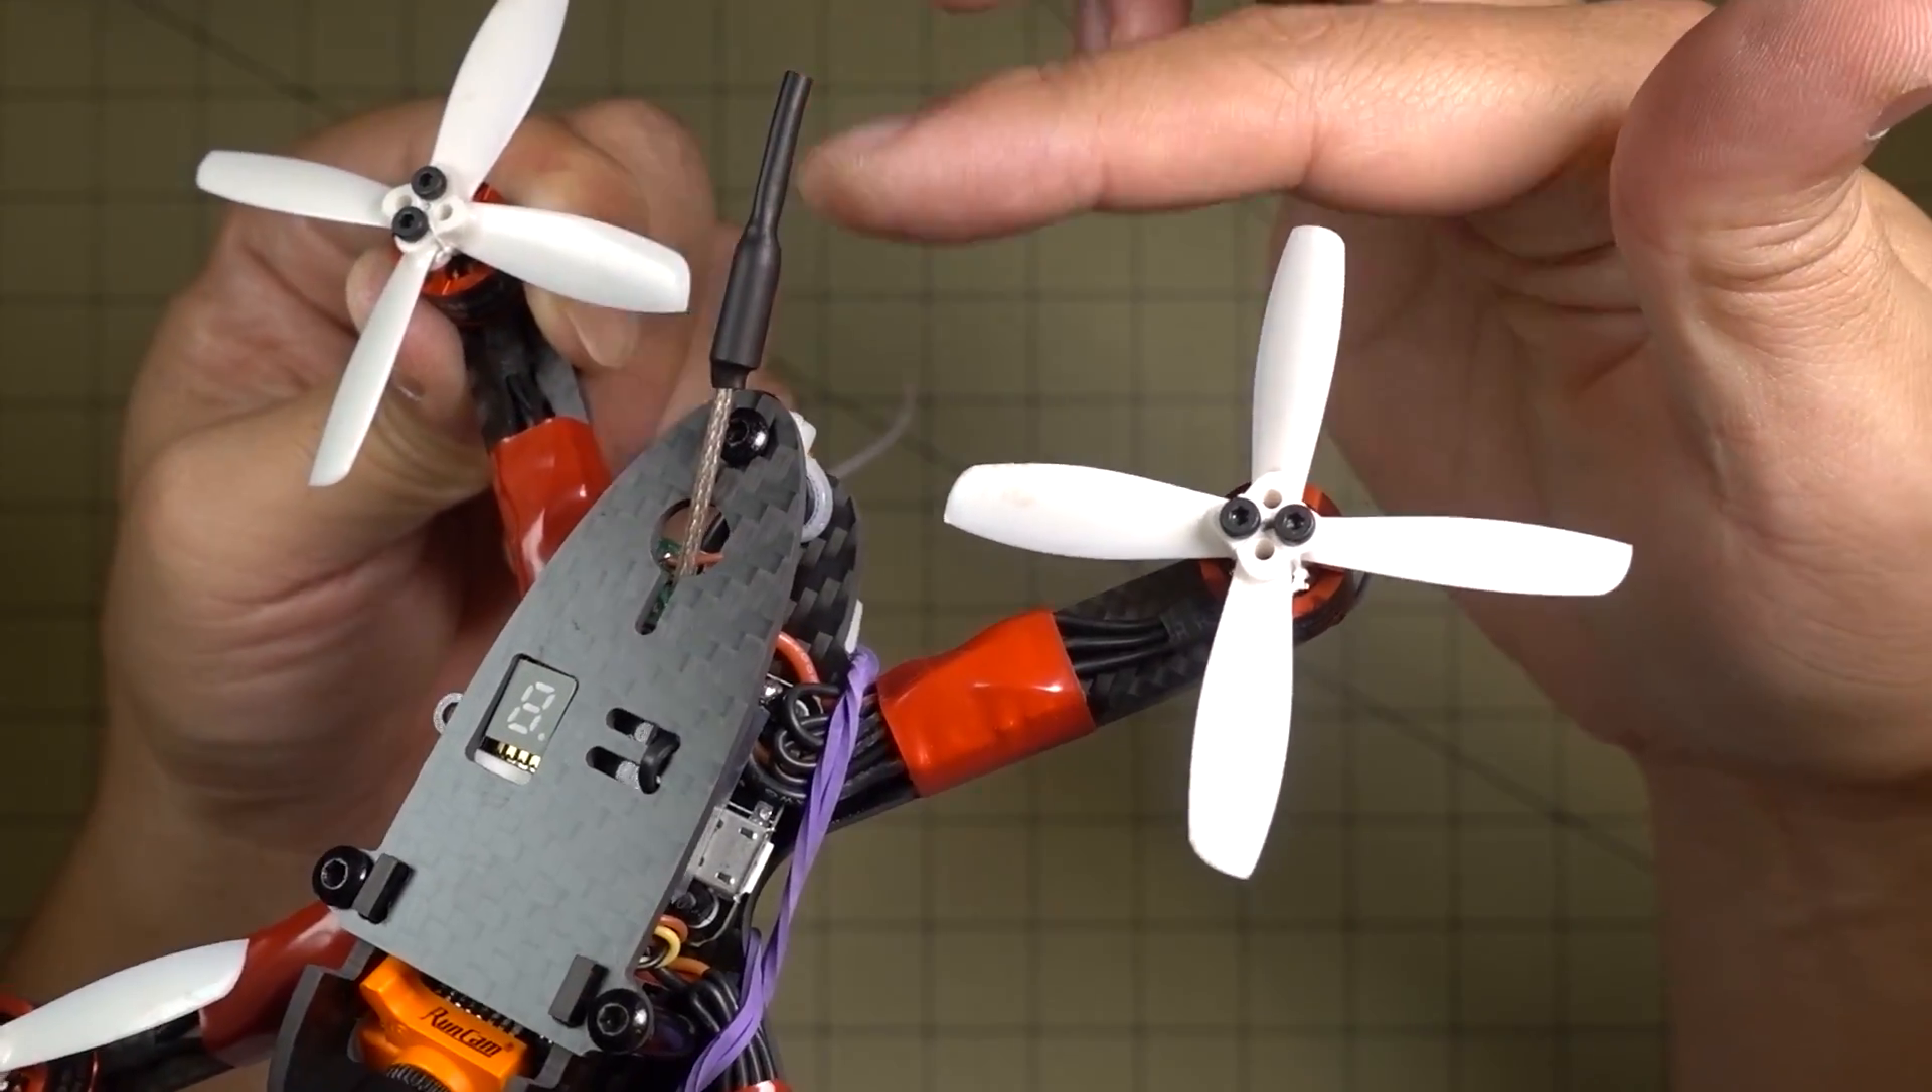I did put on a longer antenna here just so it would extend past the carbon here.